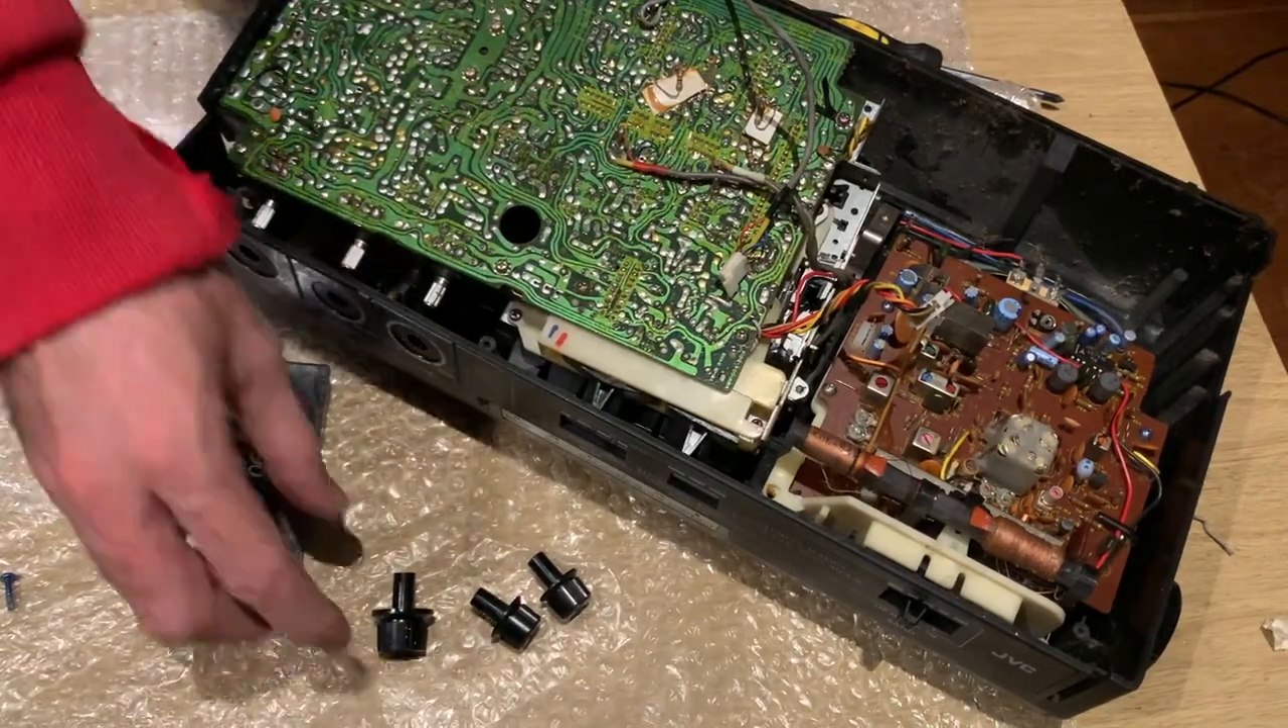Okay, so we've removed the knobs there.